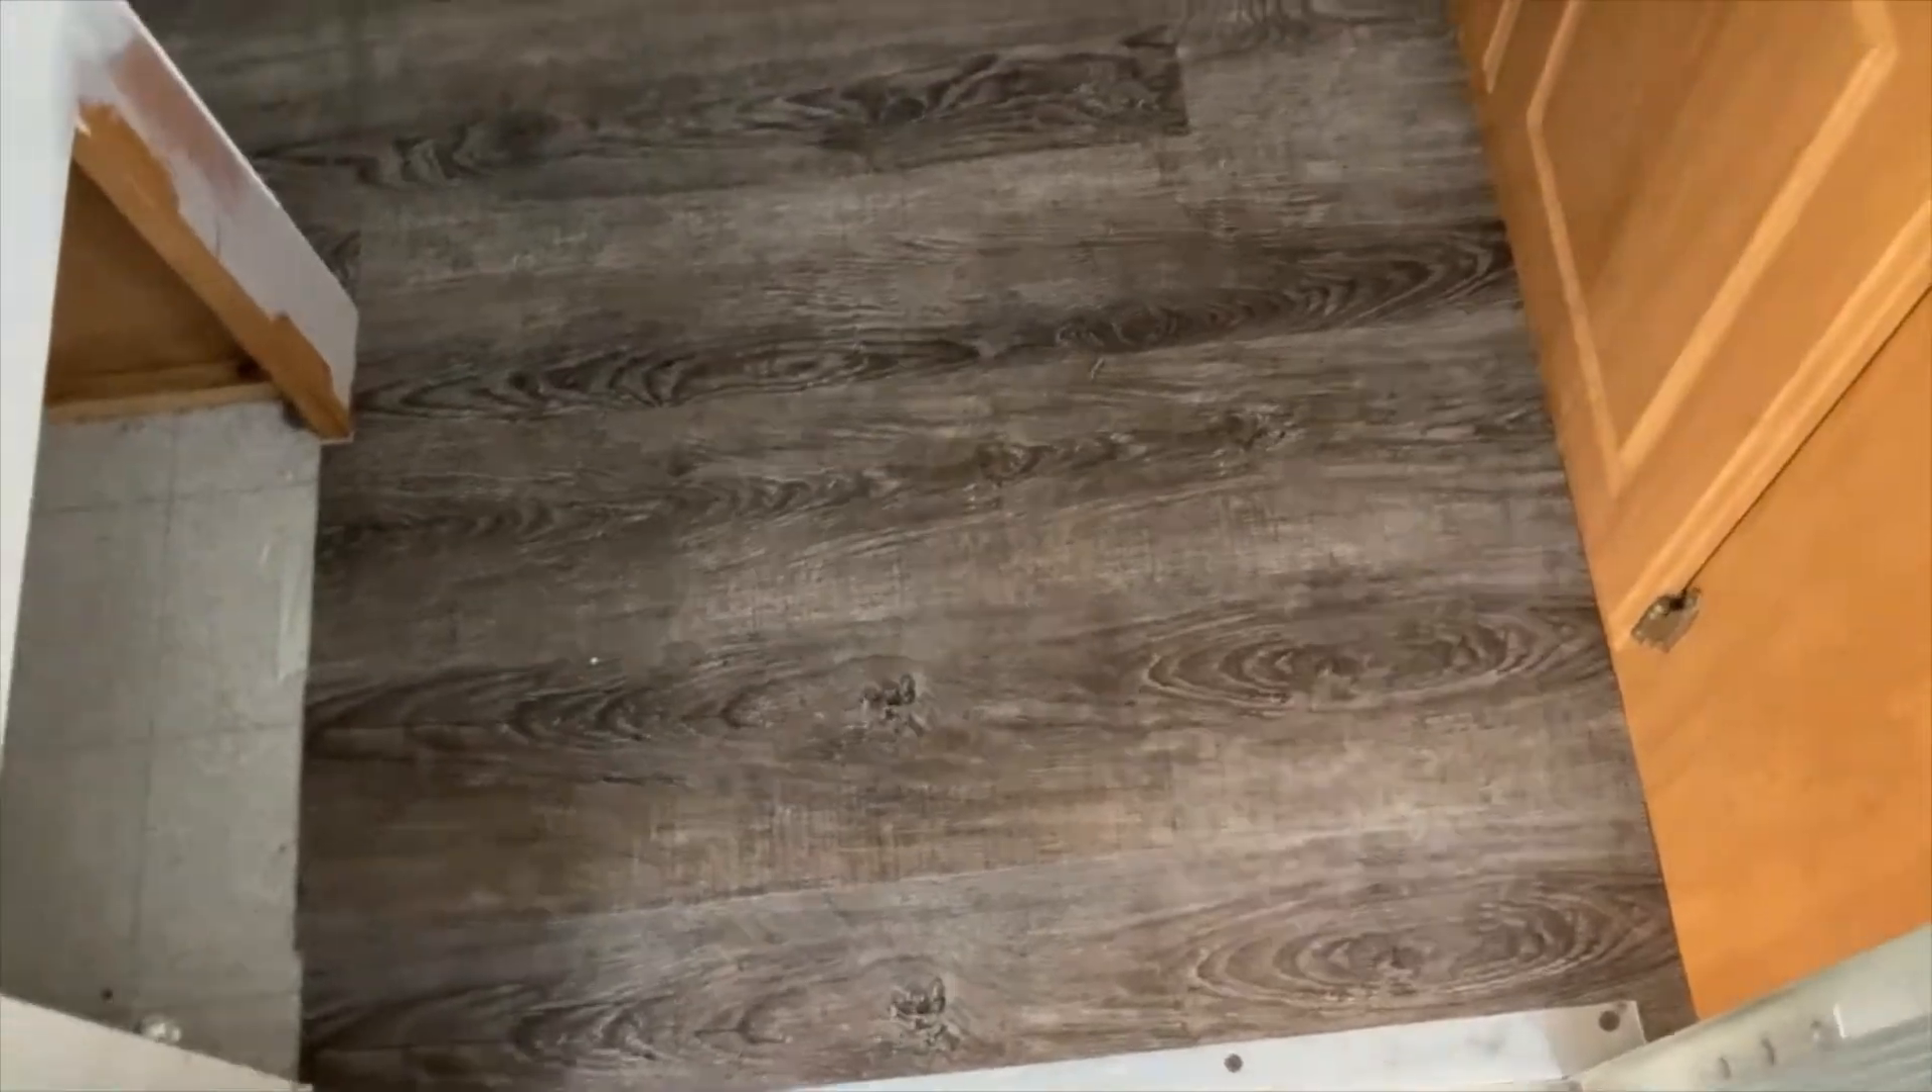Flooring is basically complete at this point.